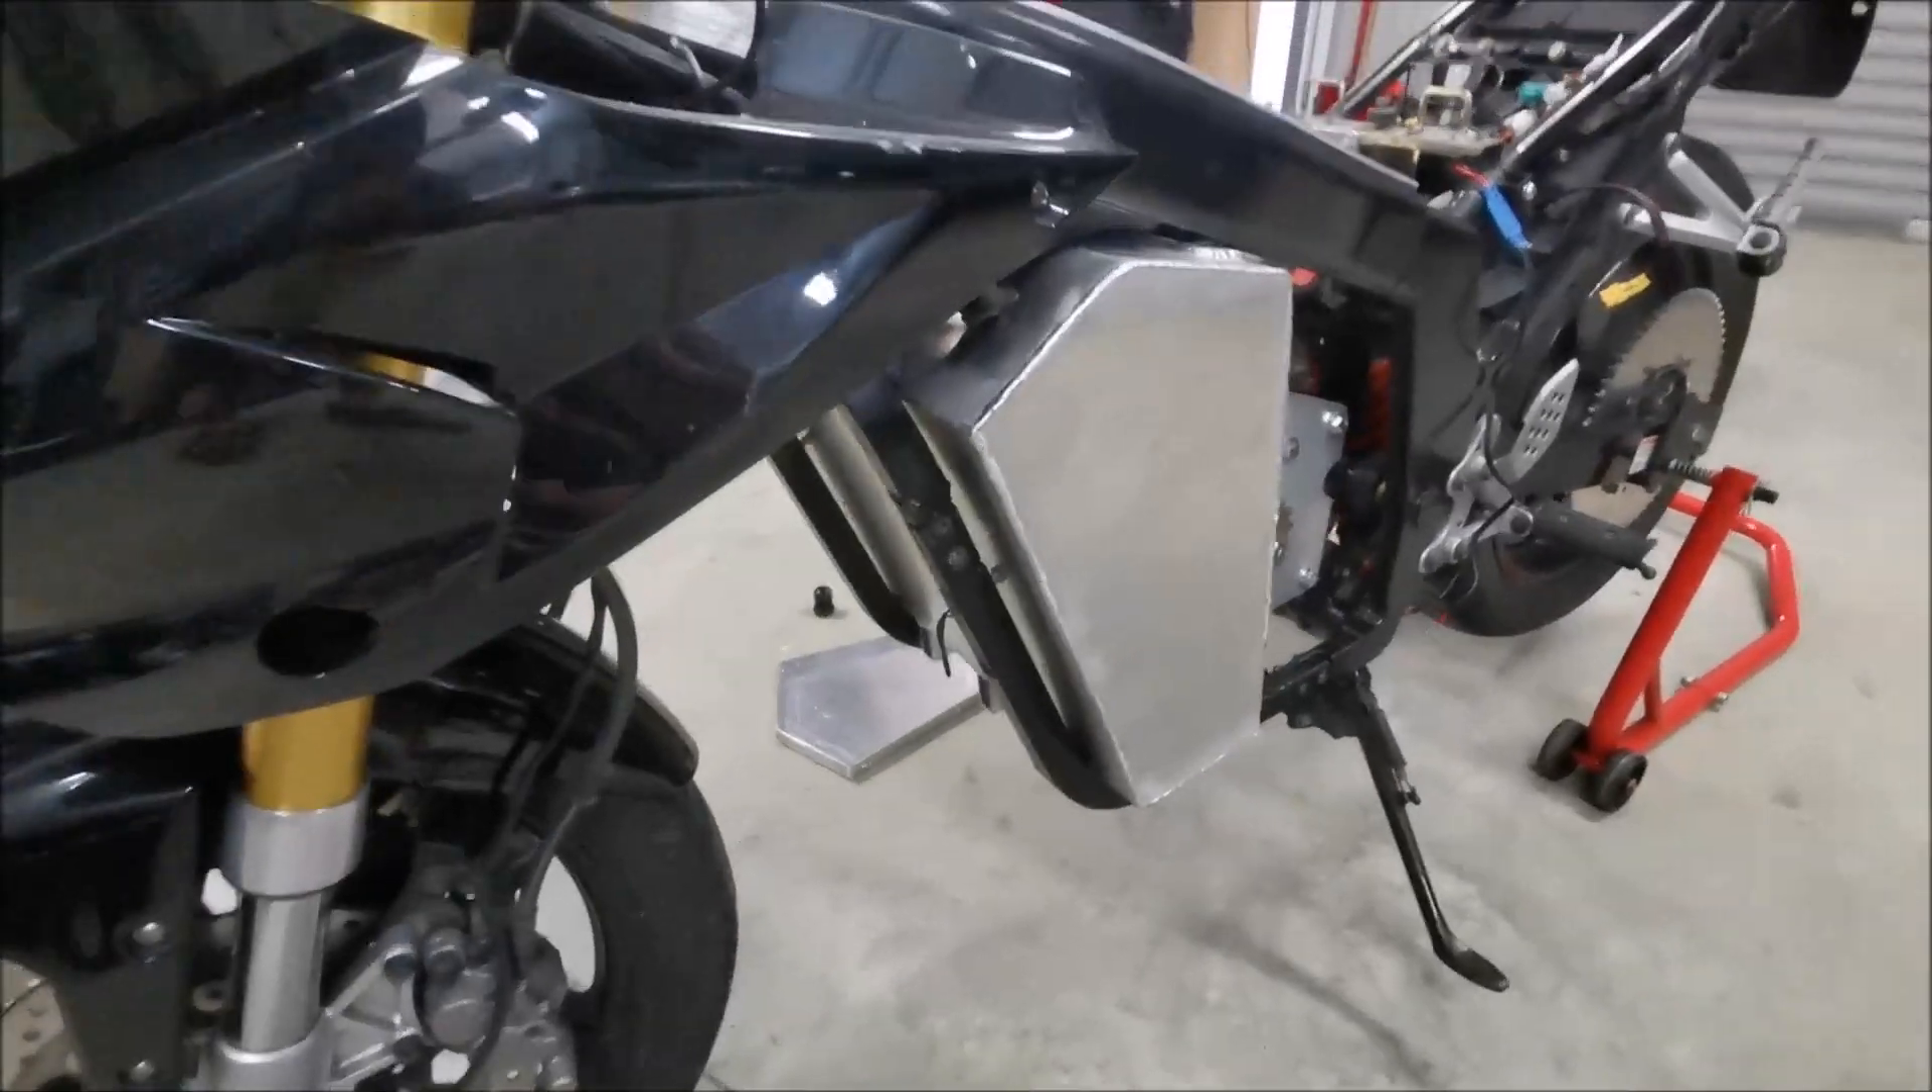This is the closed up side of the battery box so that's looking really good.